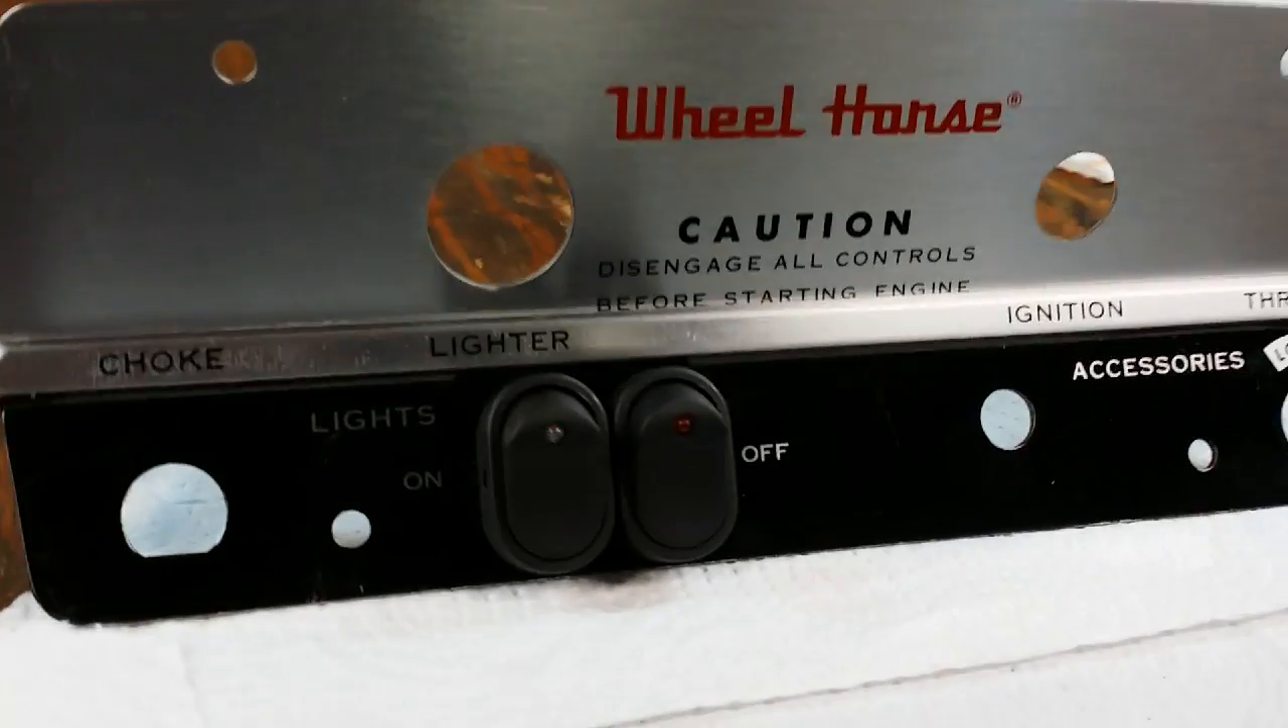The switches pretty much fill the hole completely so I didn't really need anything in the front.